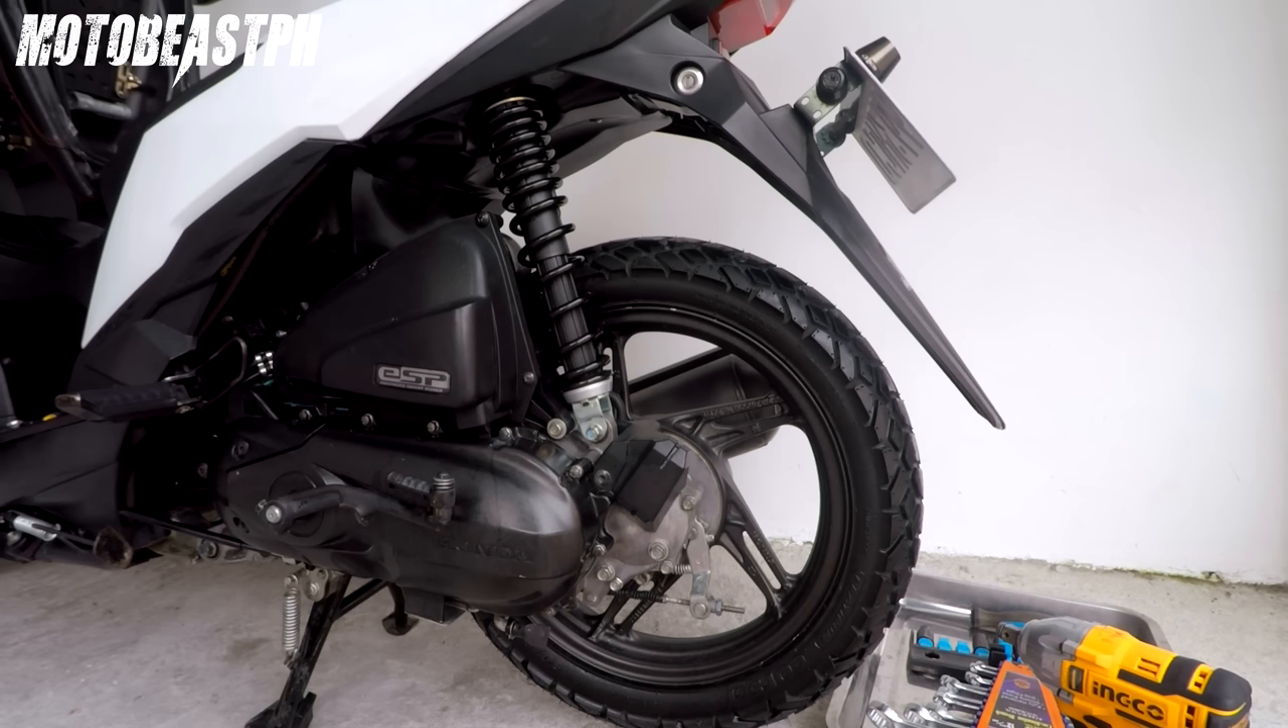Ah nakabit na natin yung Rear shock.